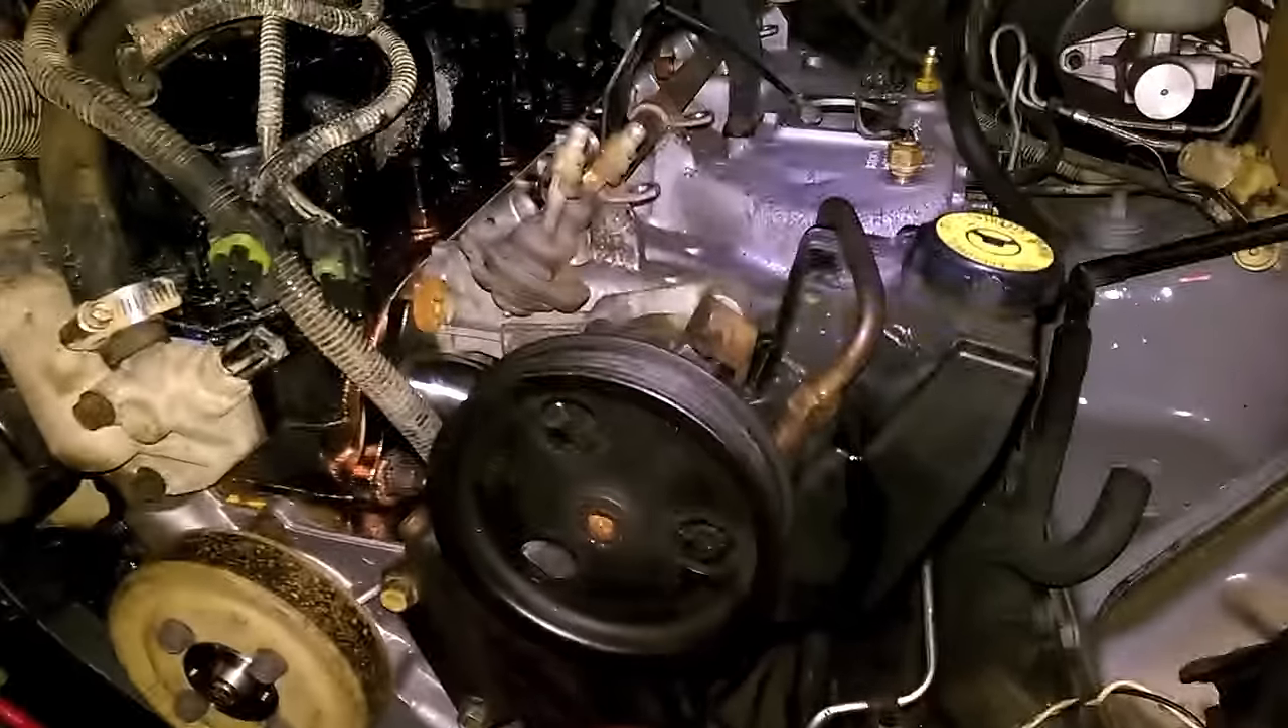There you go. Power steering pump installed, which is in there solid.